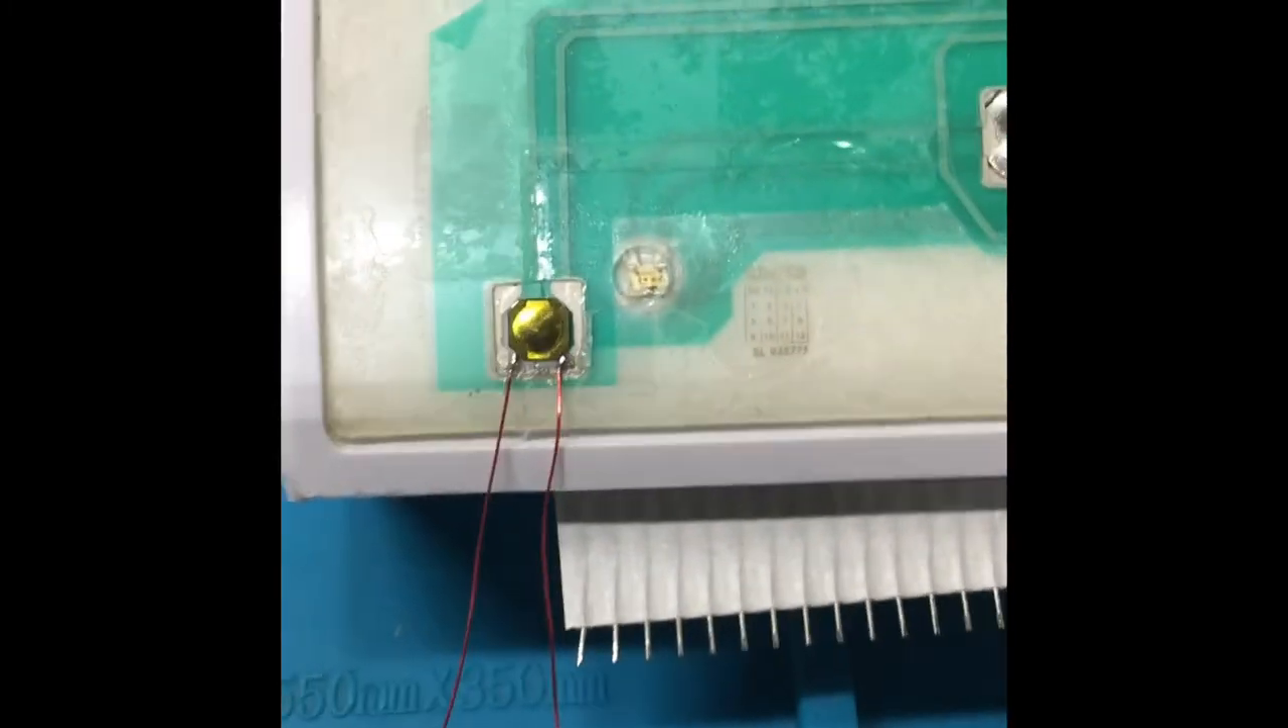So we have the switch glued in place now we have two wires connecting to the switch.